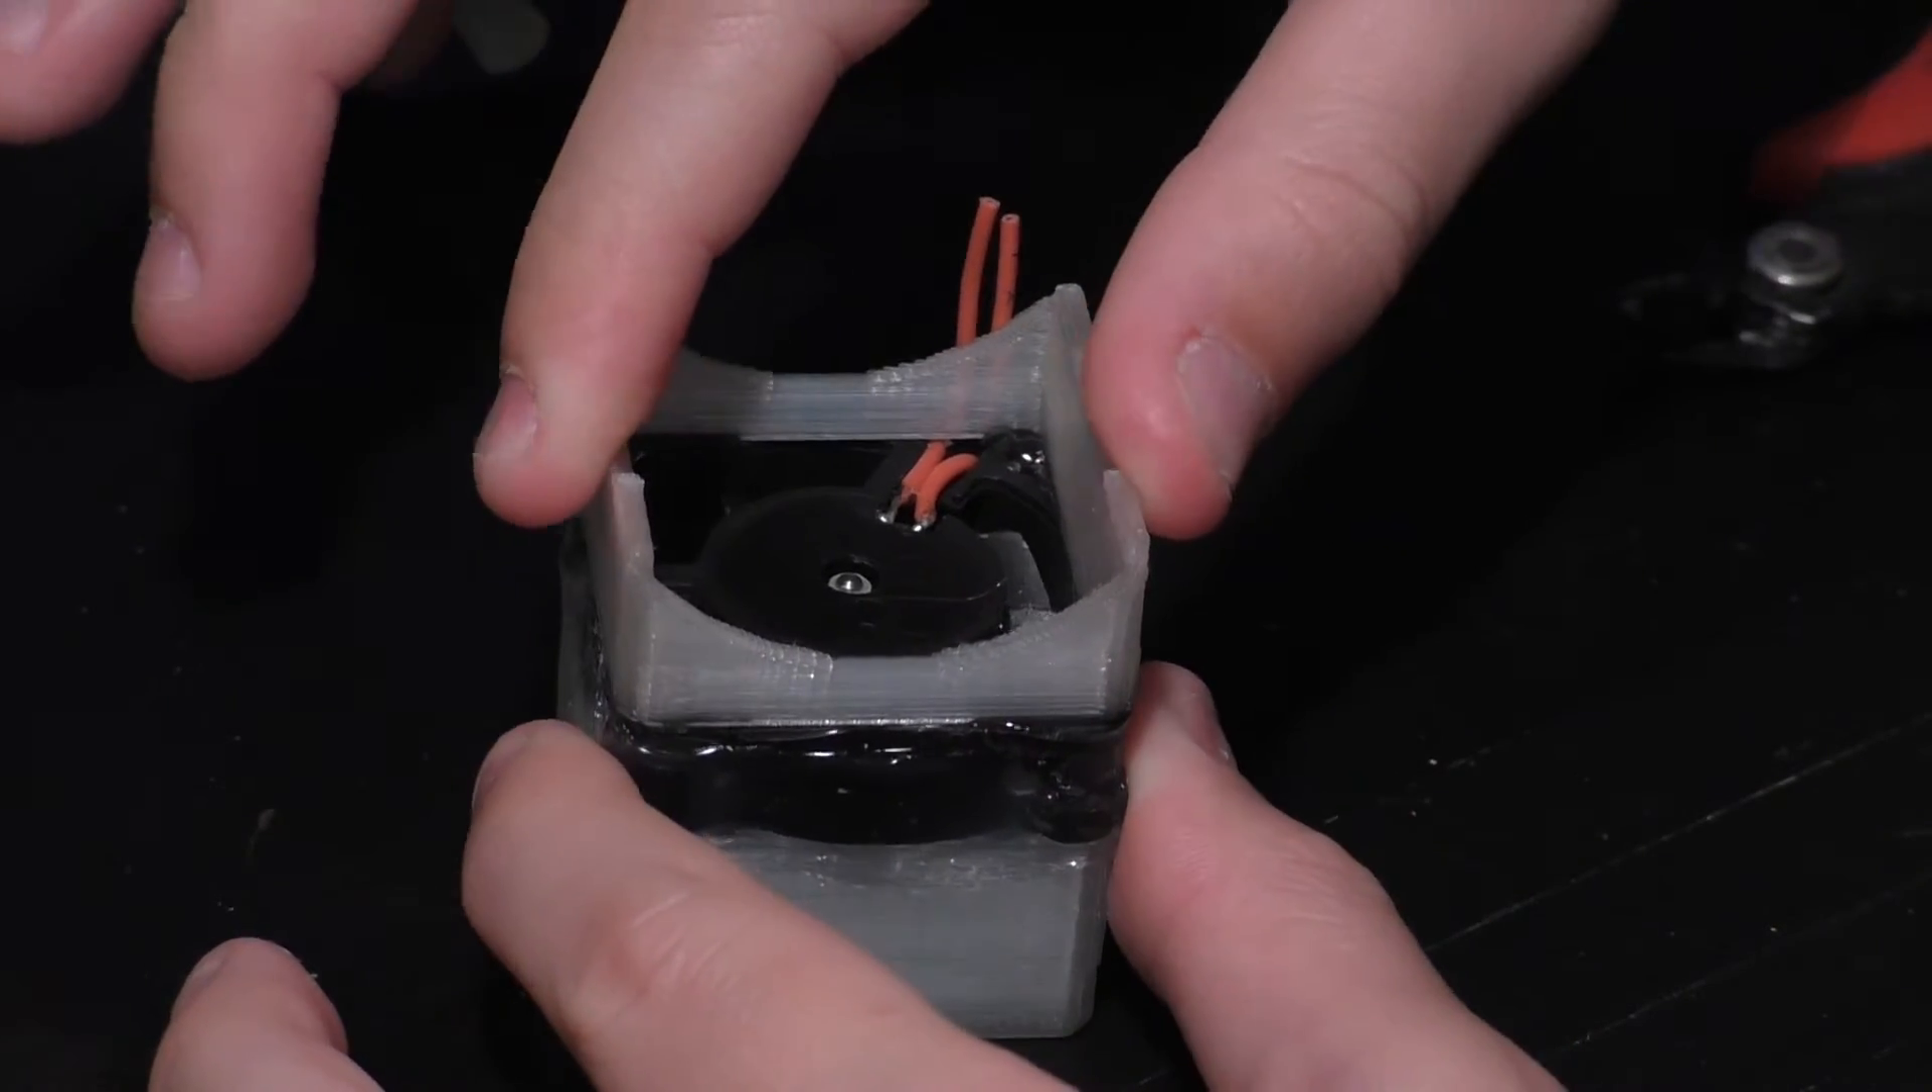I just sealed in the fan between these two pieces of the unit using hot glue.